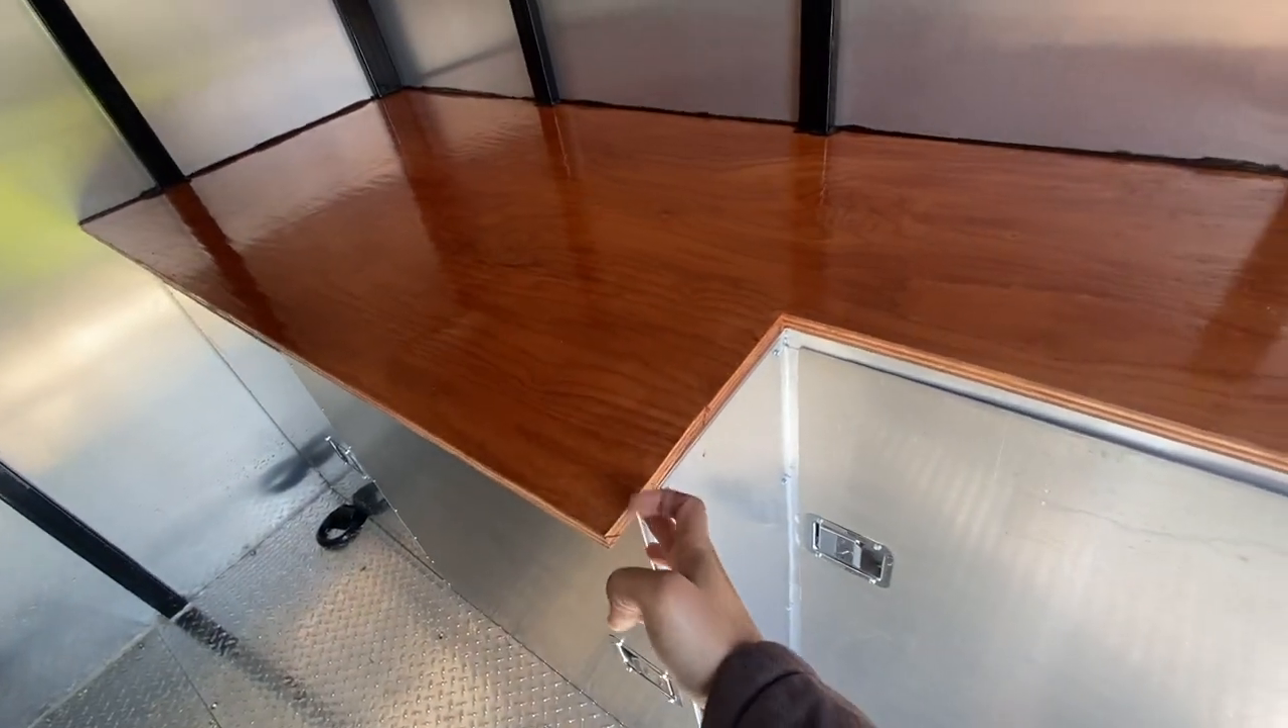I still have to put a trim on the front aluminum trim right here but everything else is finished and installed.